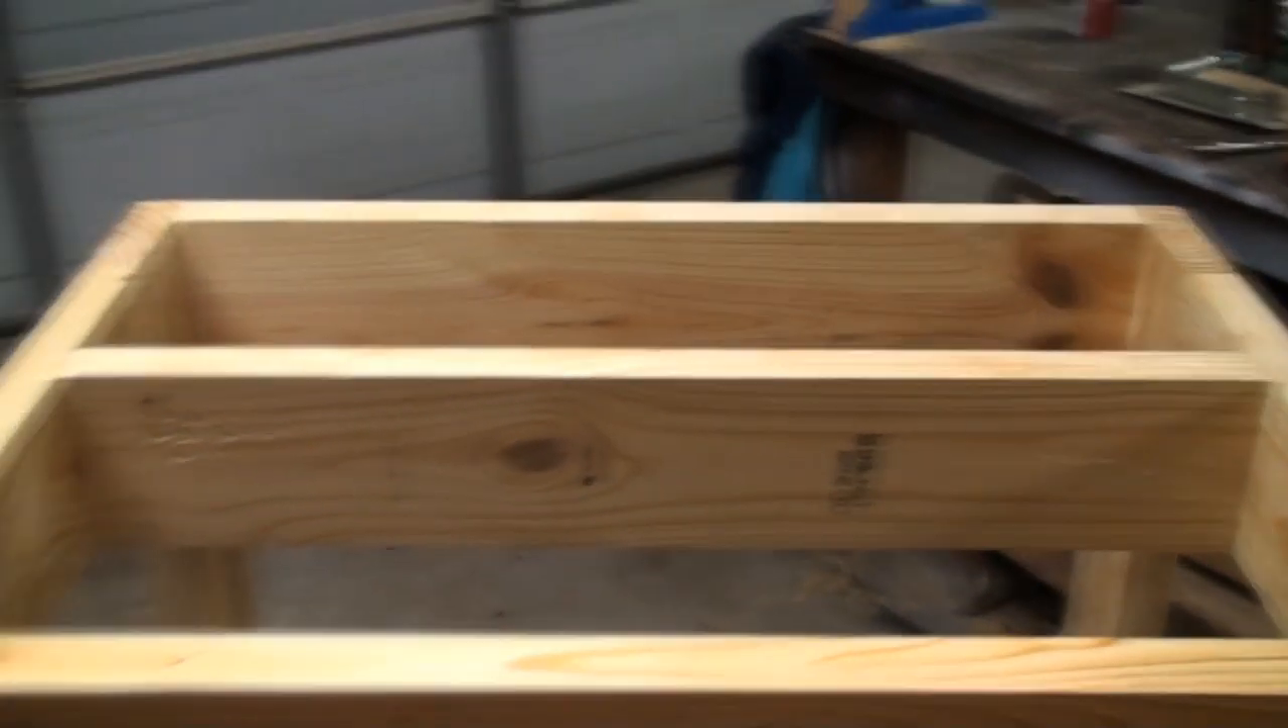All right, here we've got the main structure of the stand done. All we have left to do really is the bottom piece of plywood for the sump and the top piece of plywood to hold the tank.